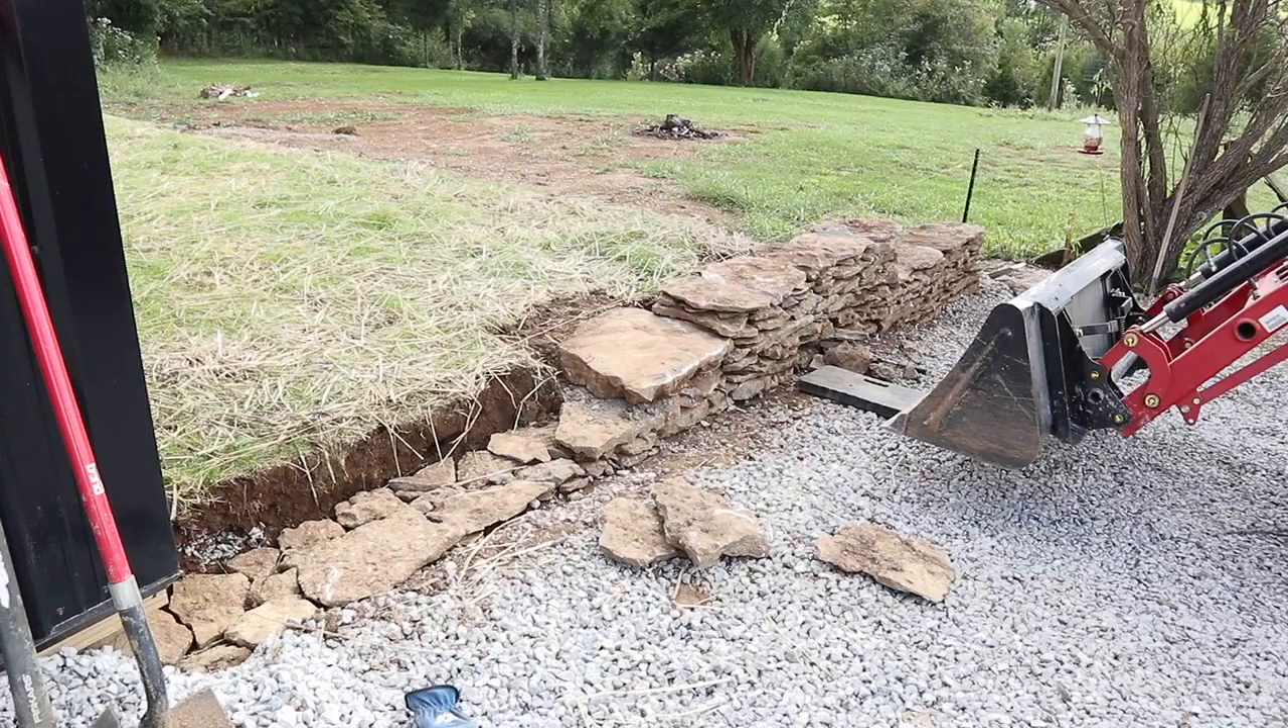I'm about two and a half hours in and I got the wall started on the downhill side making my way uphill.